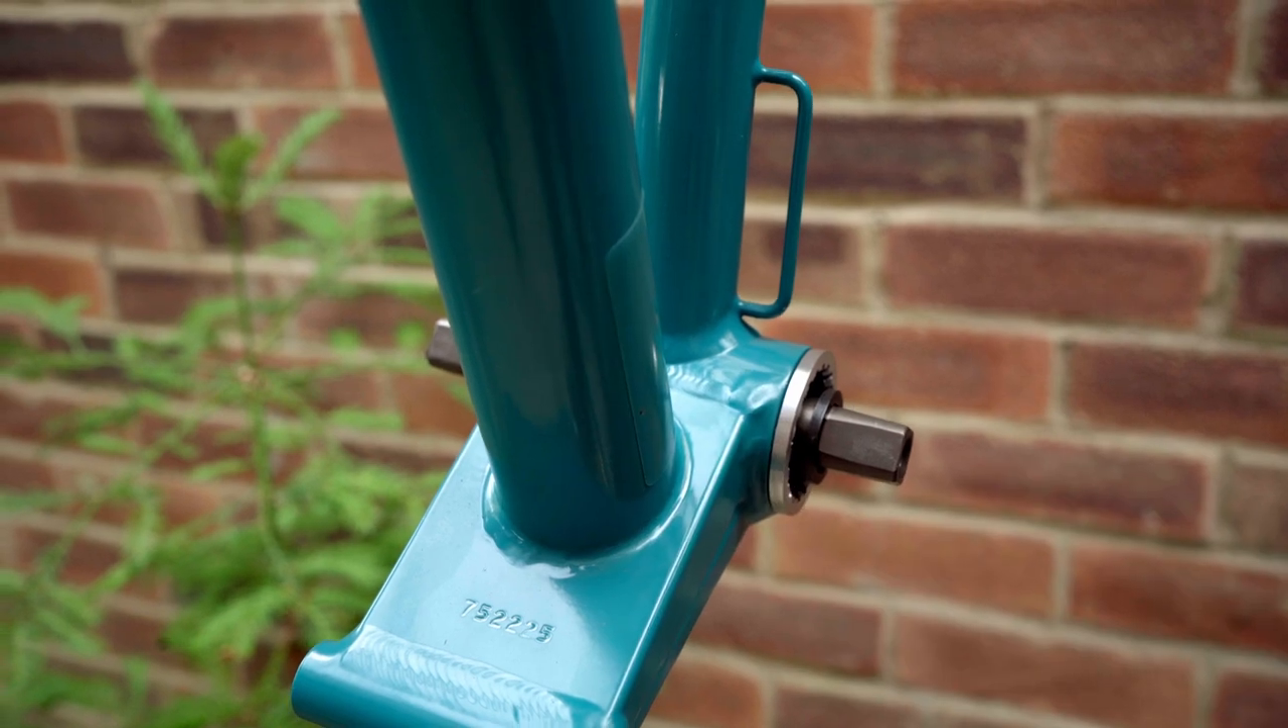And I can see there's no gap between the bottom bracket and the frame.